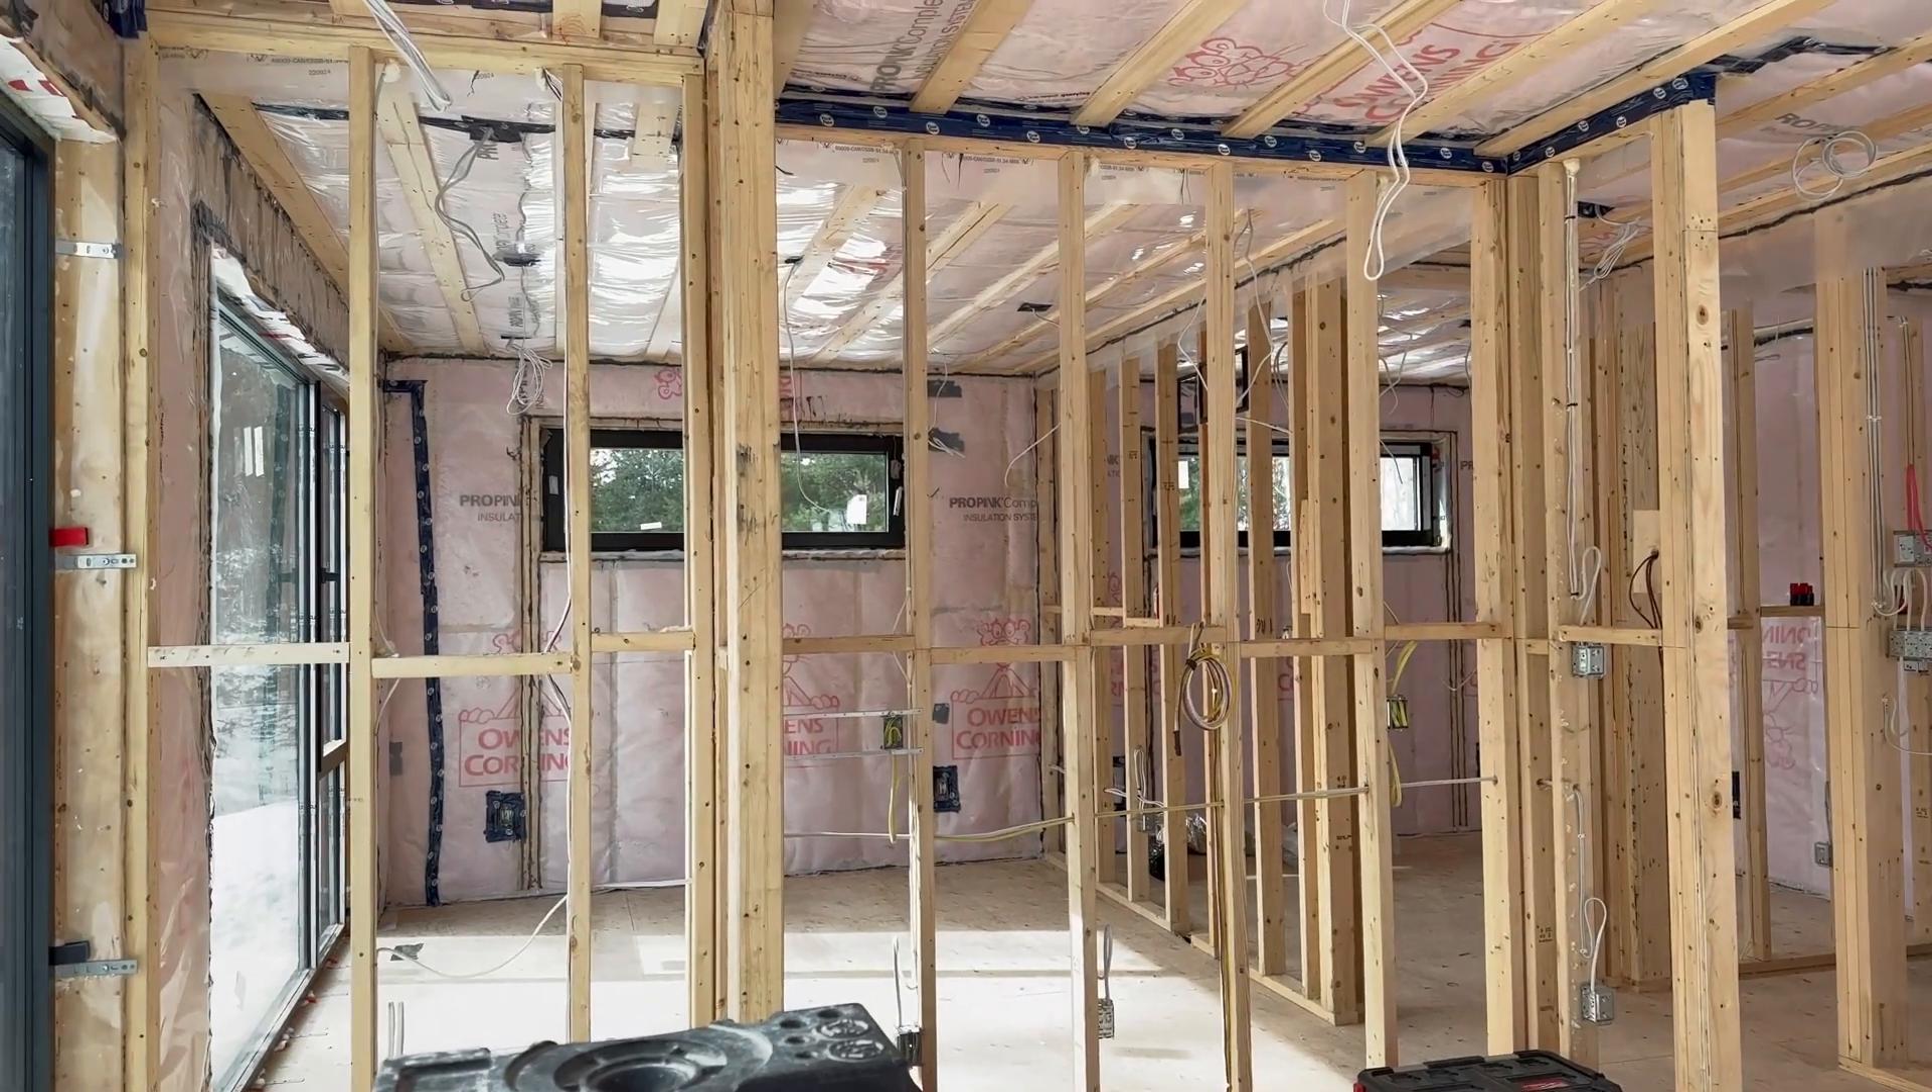This is a bunkie with two small bedrooms above a garage and as you can see all the wires have been pulled and the ceiling and walls have been insulated.